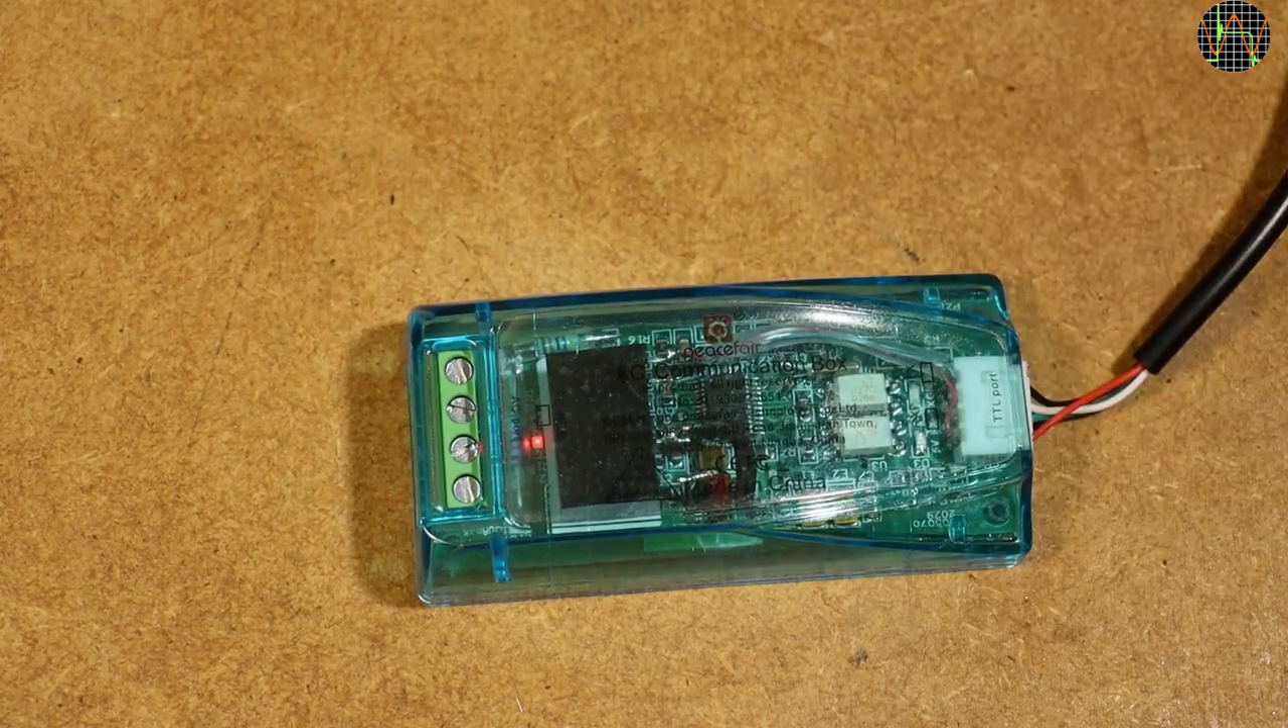So there is no problem in reusing the original case. Everything fits very neatly.